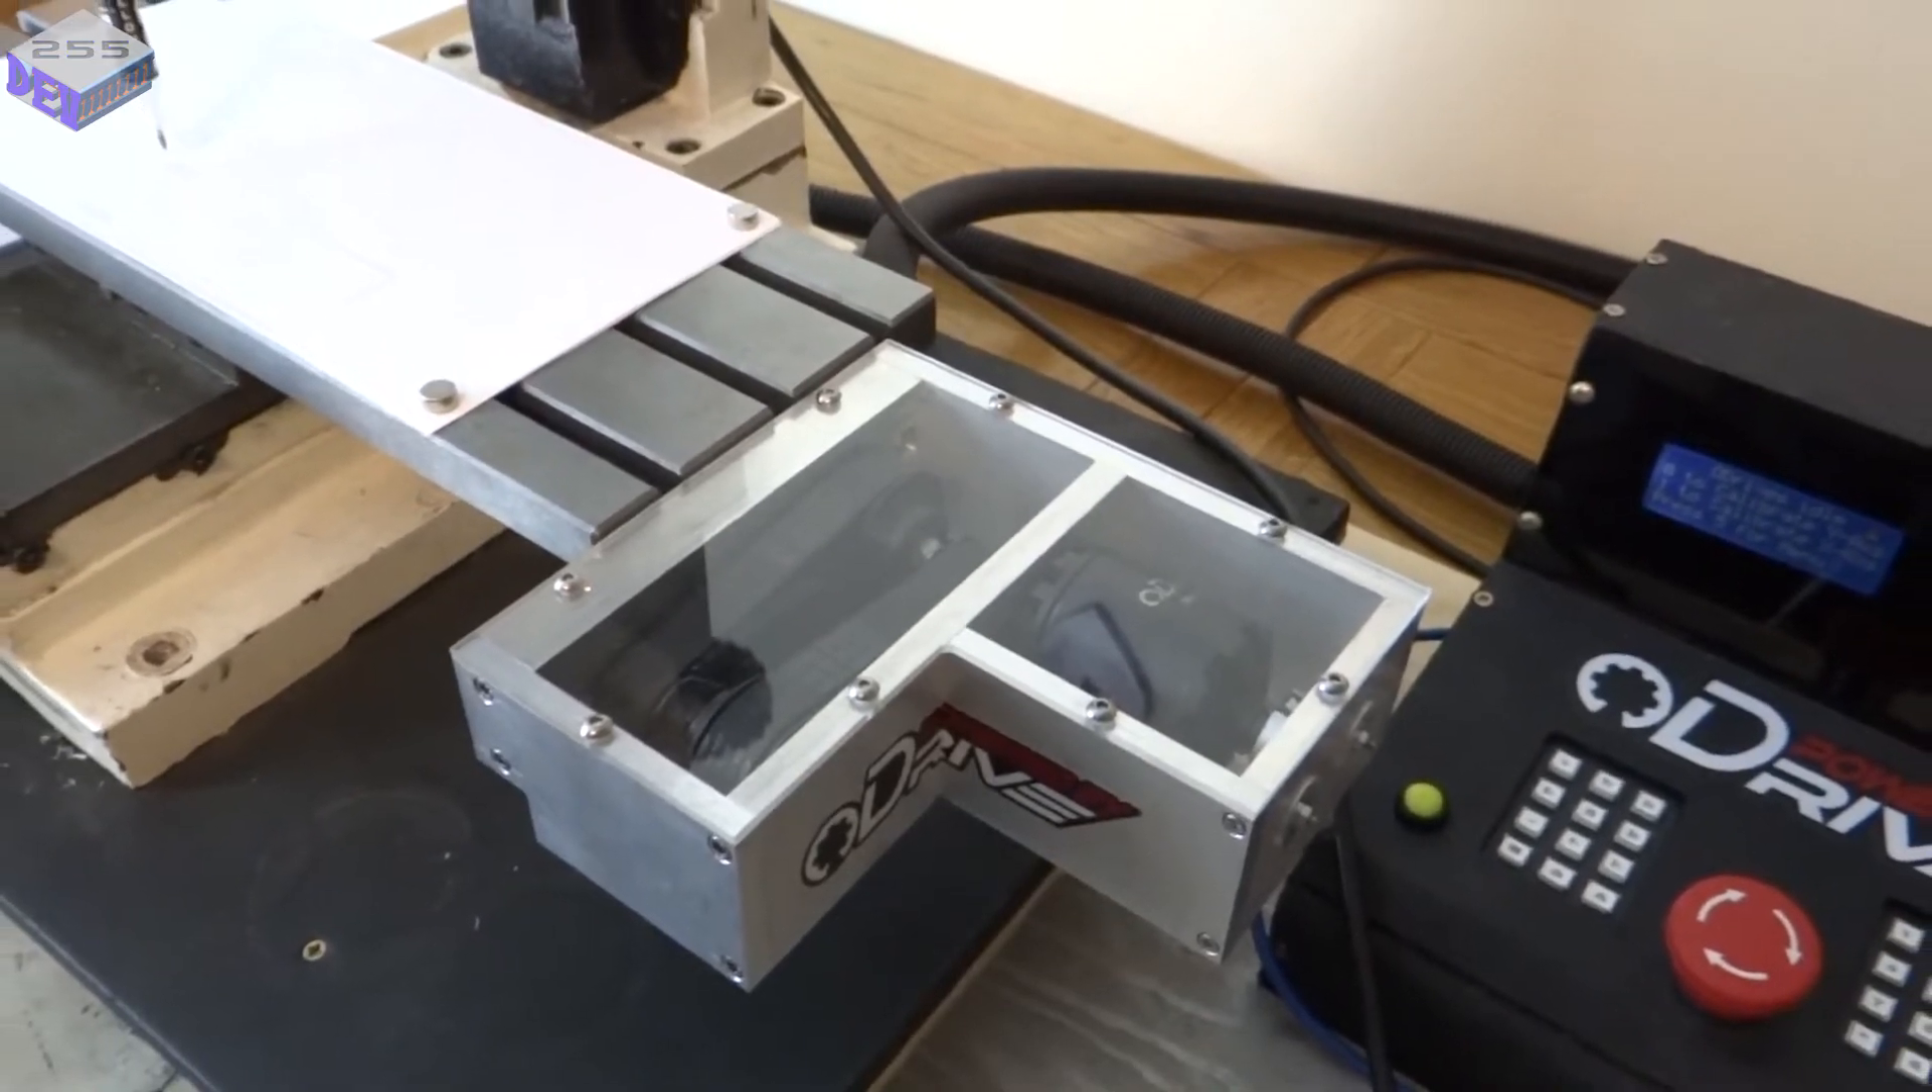And the x-axis has now got a perspex cover, so I'm now not worried about where all the chips fly.